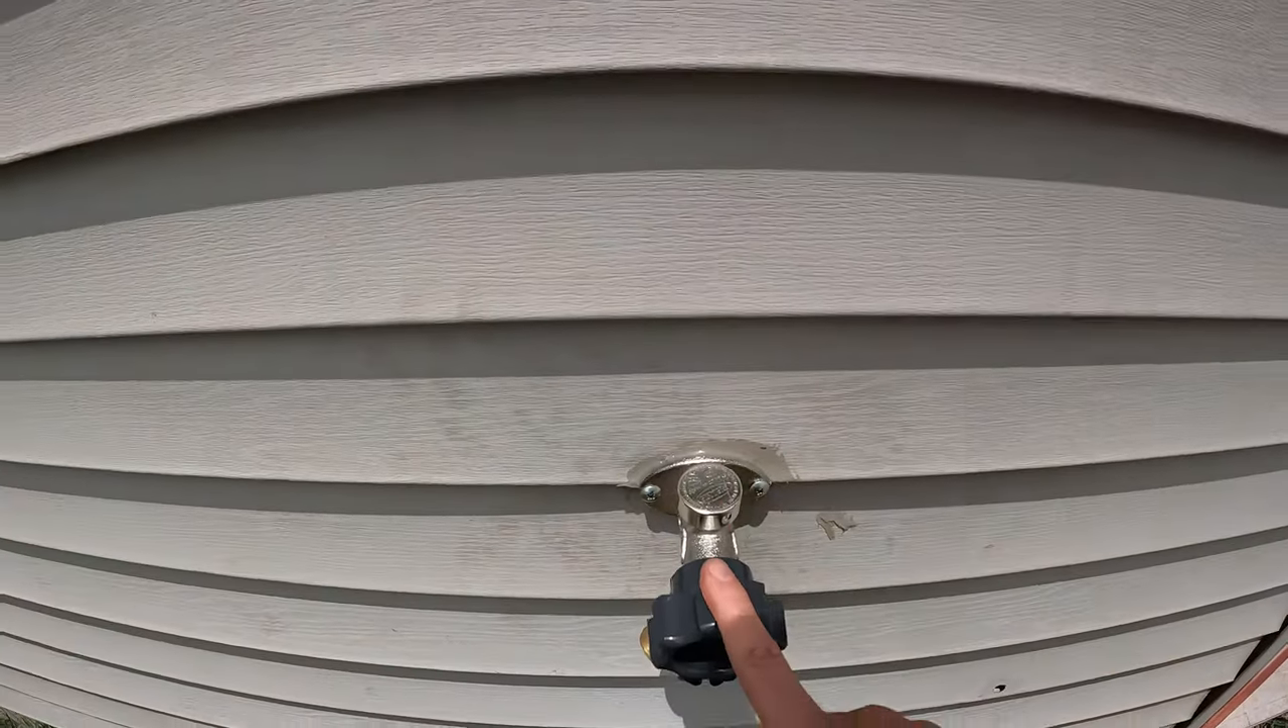And then we walk out here. I ended up getting the spigot all mounted up.